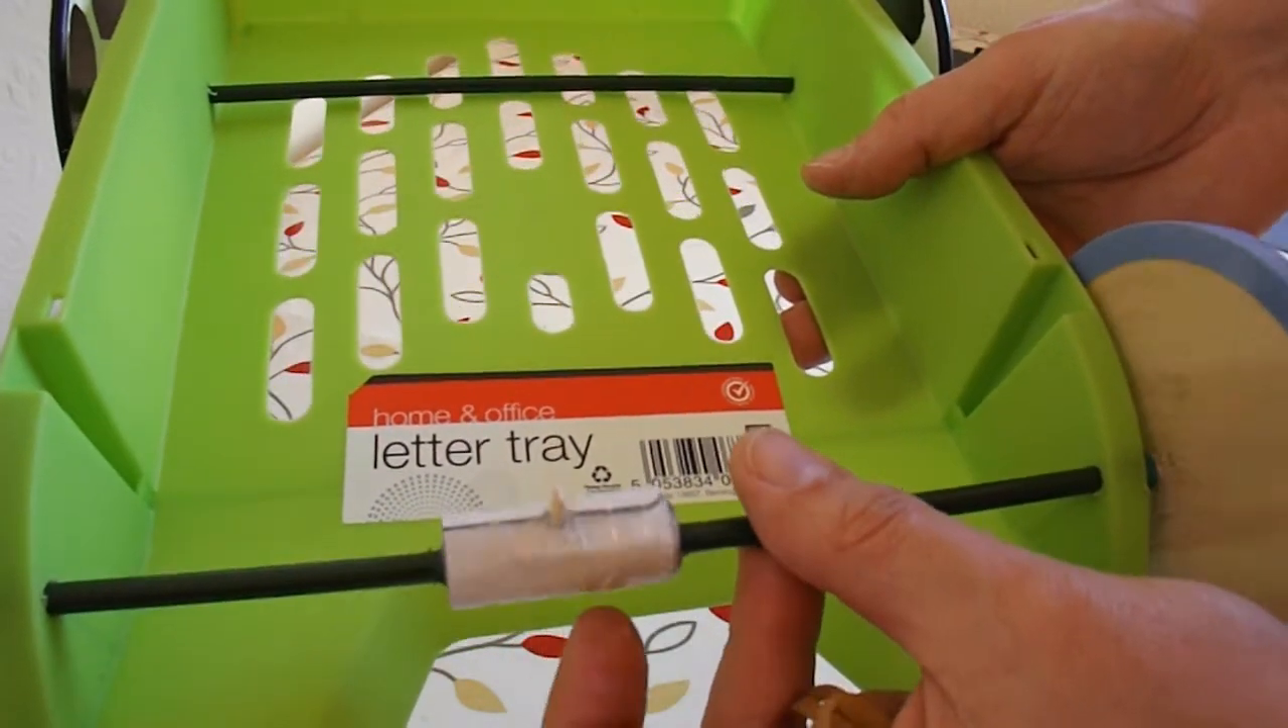Right, that's my bit of cardboard wrapped round the back axle just to make it a bit wider.